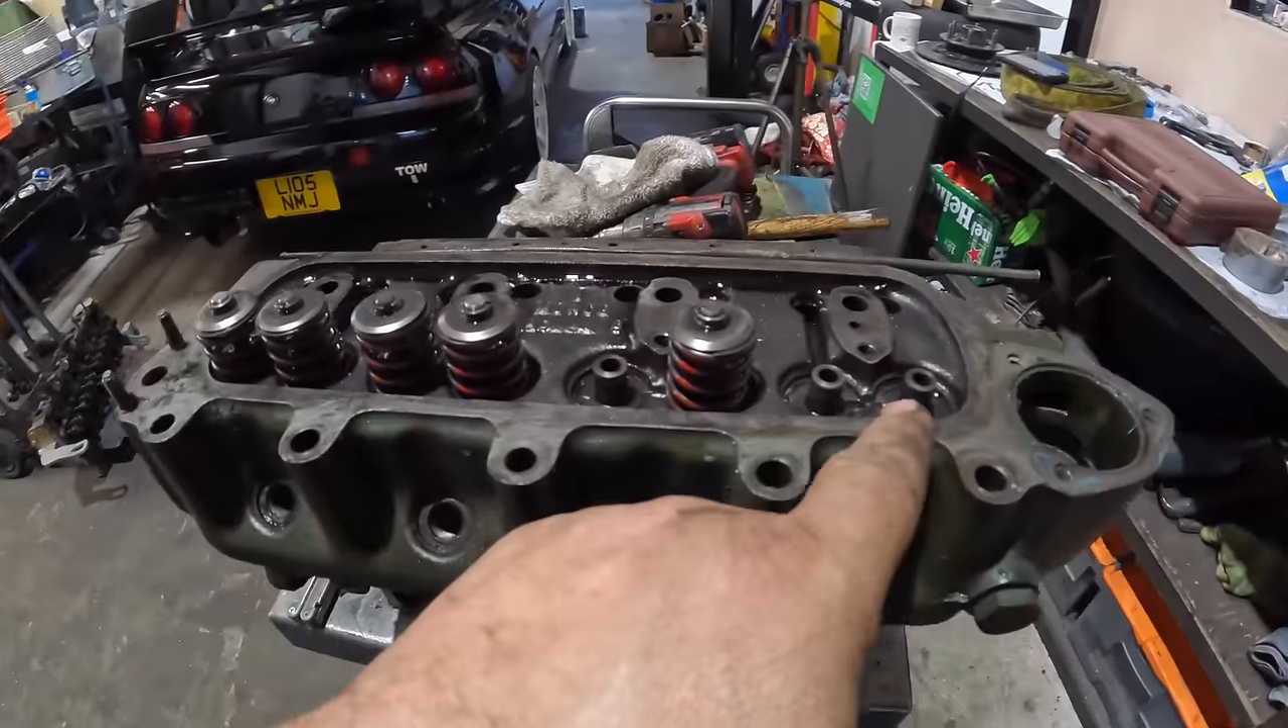I've started taking the valves out to see if we've got any guide wear.